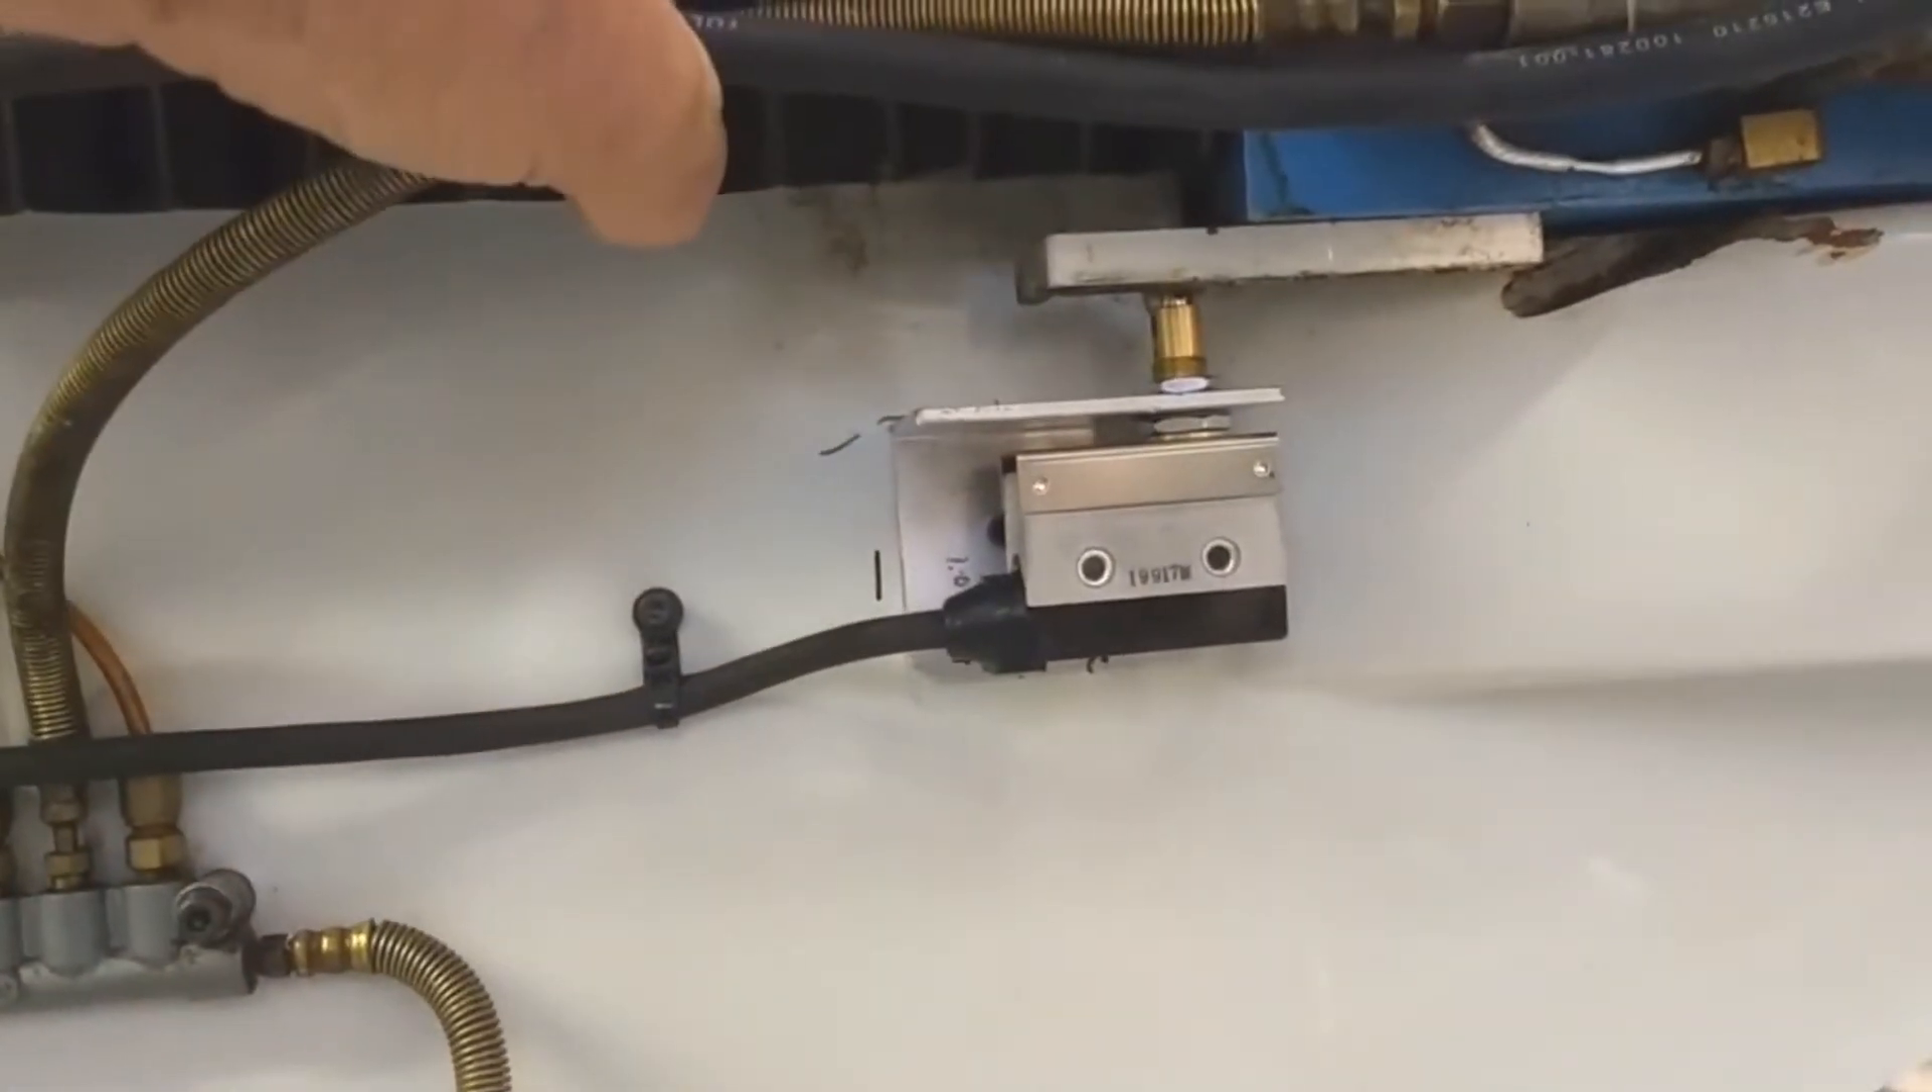That's a brand new limit switch I had to make a bracket to fit it on there and get it adjusted the tripper was already there.